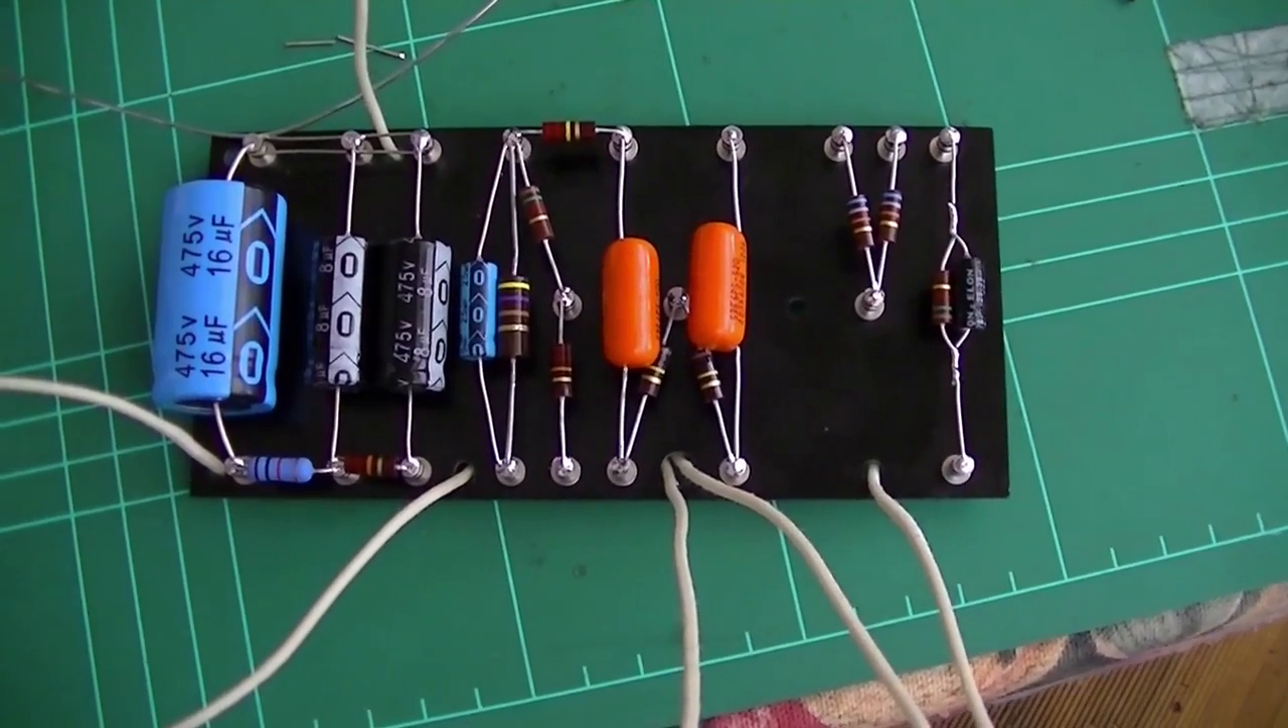Turret board is all soldered up. Wired up.